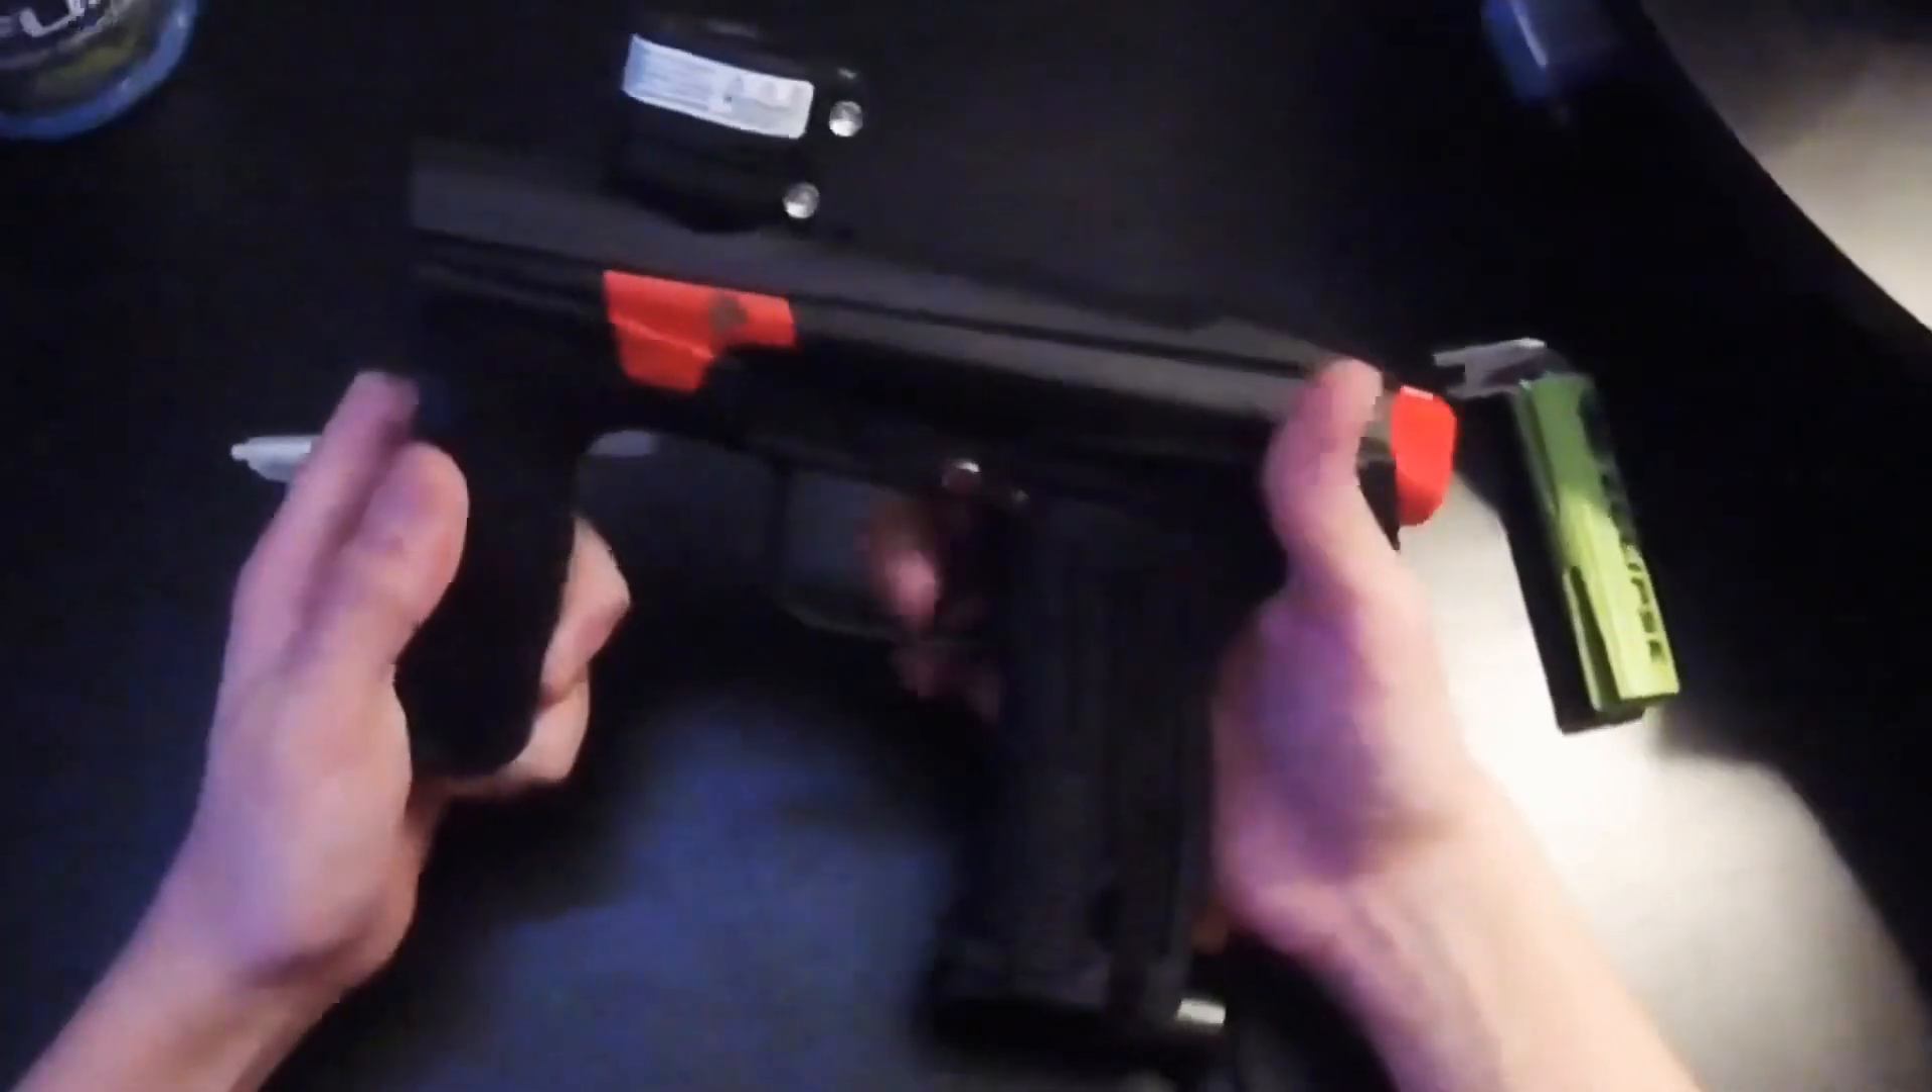Okay so here we are we have the frame back together.